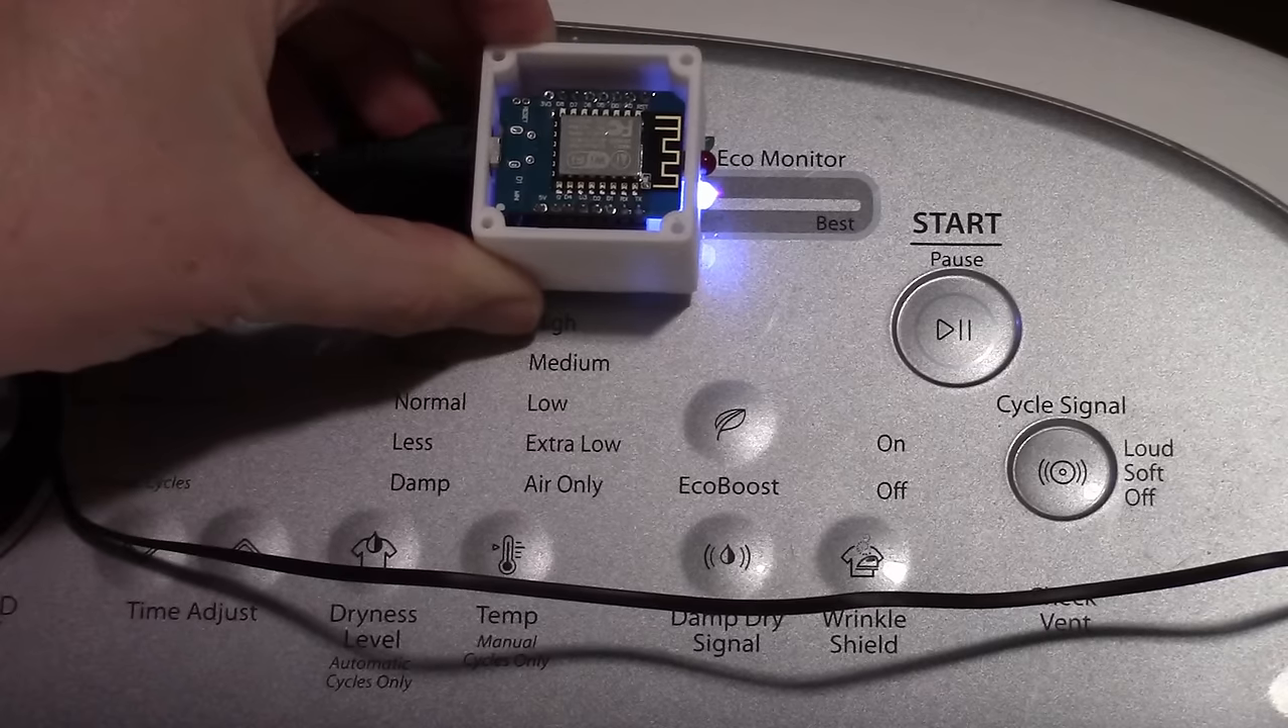As you can see, it still does not have a lid because I don't have the screws.